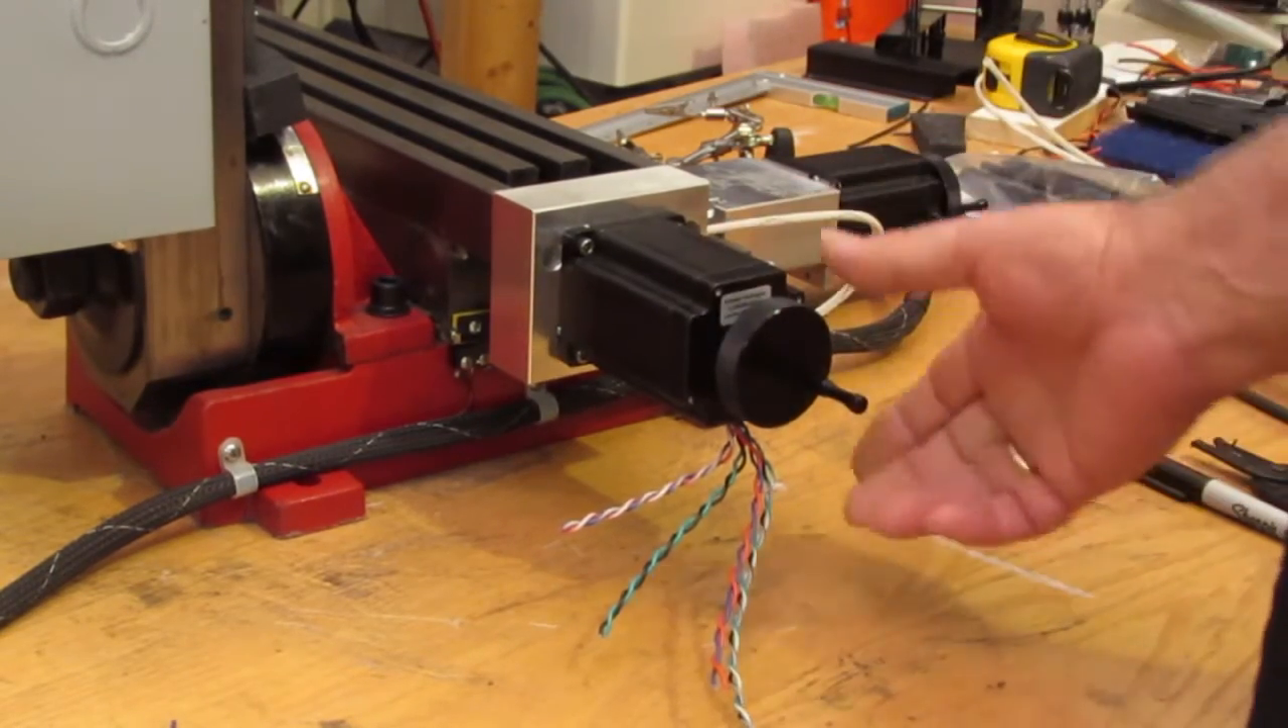Okay um now that i got the z-axis finished and the limit switch wiring done uh i put the uh x uh stepper motor back on.